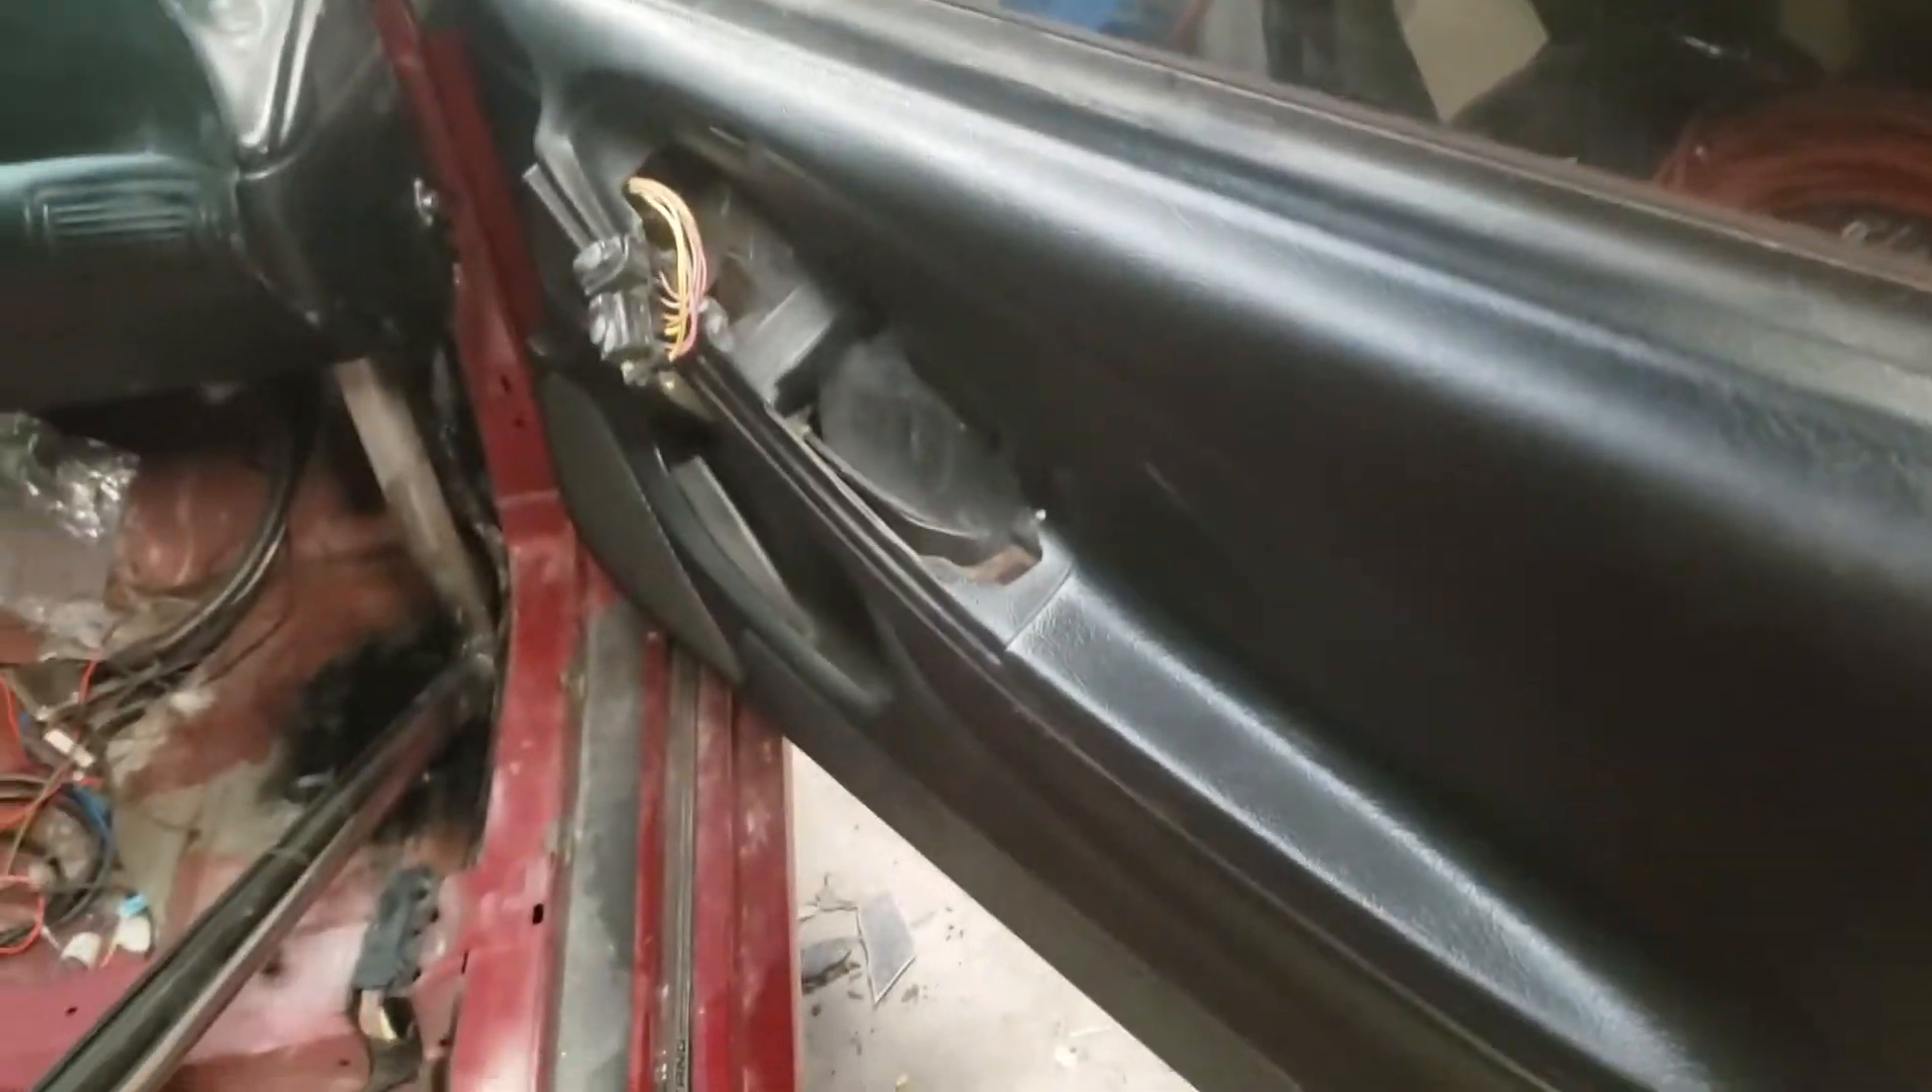I put the door panel on.